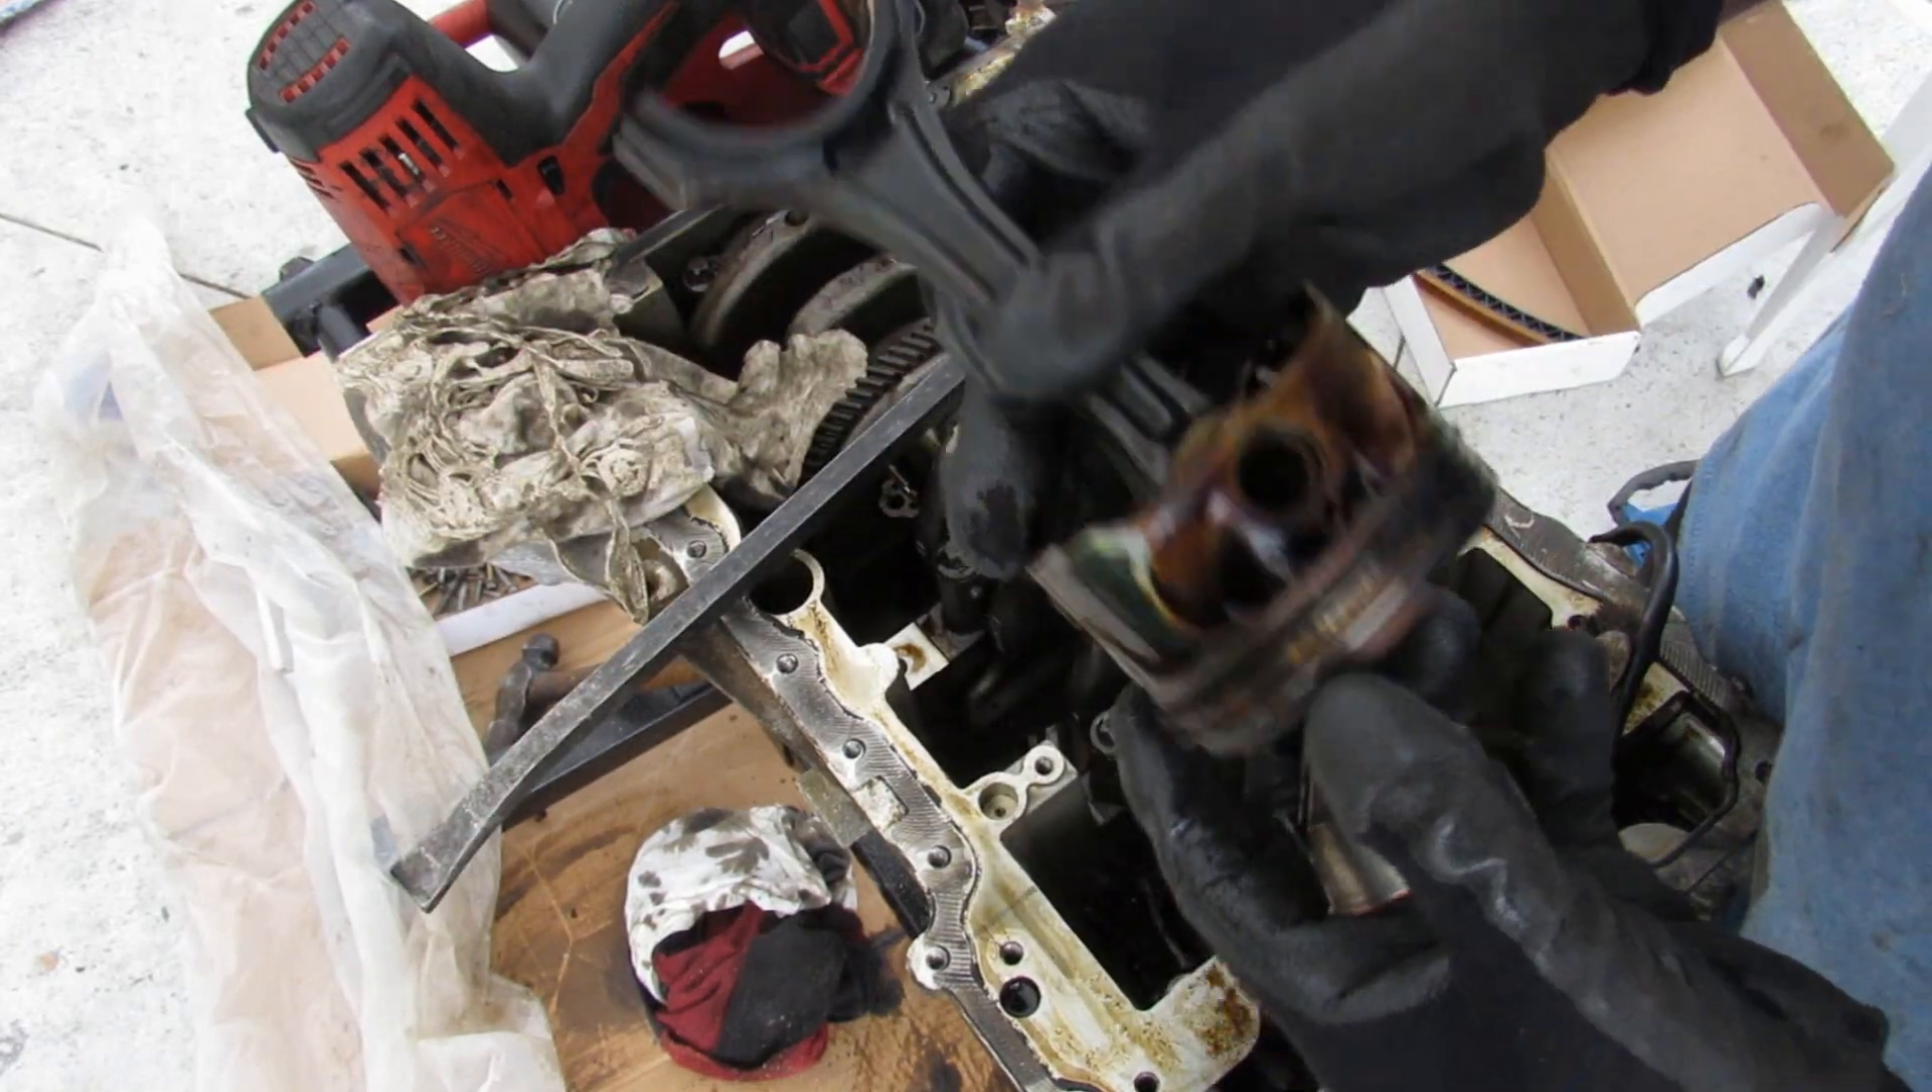Alright, so I've removed this burnt up piston.